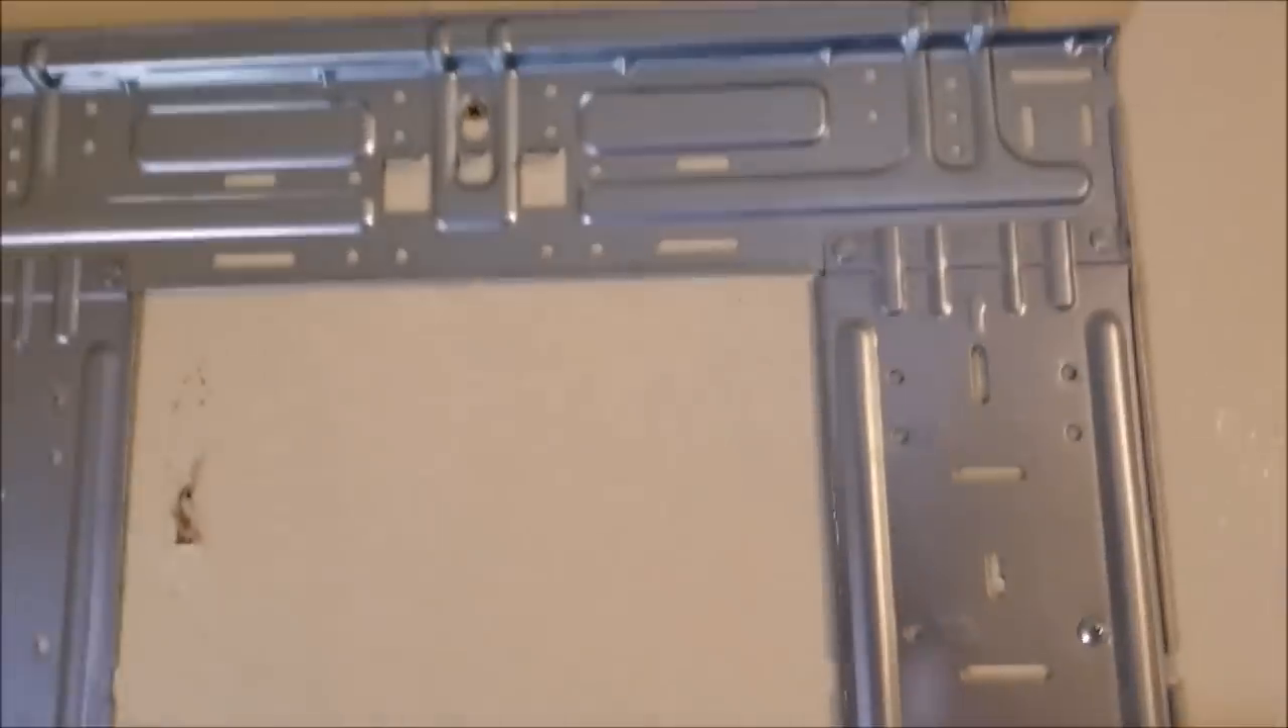I'm done mounting the plate and that's basically it there.